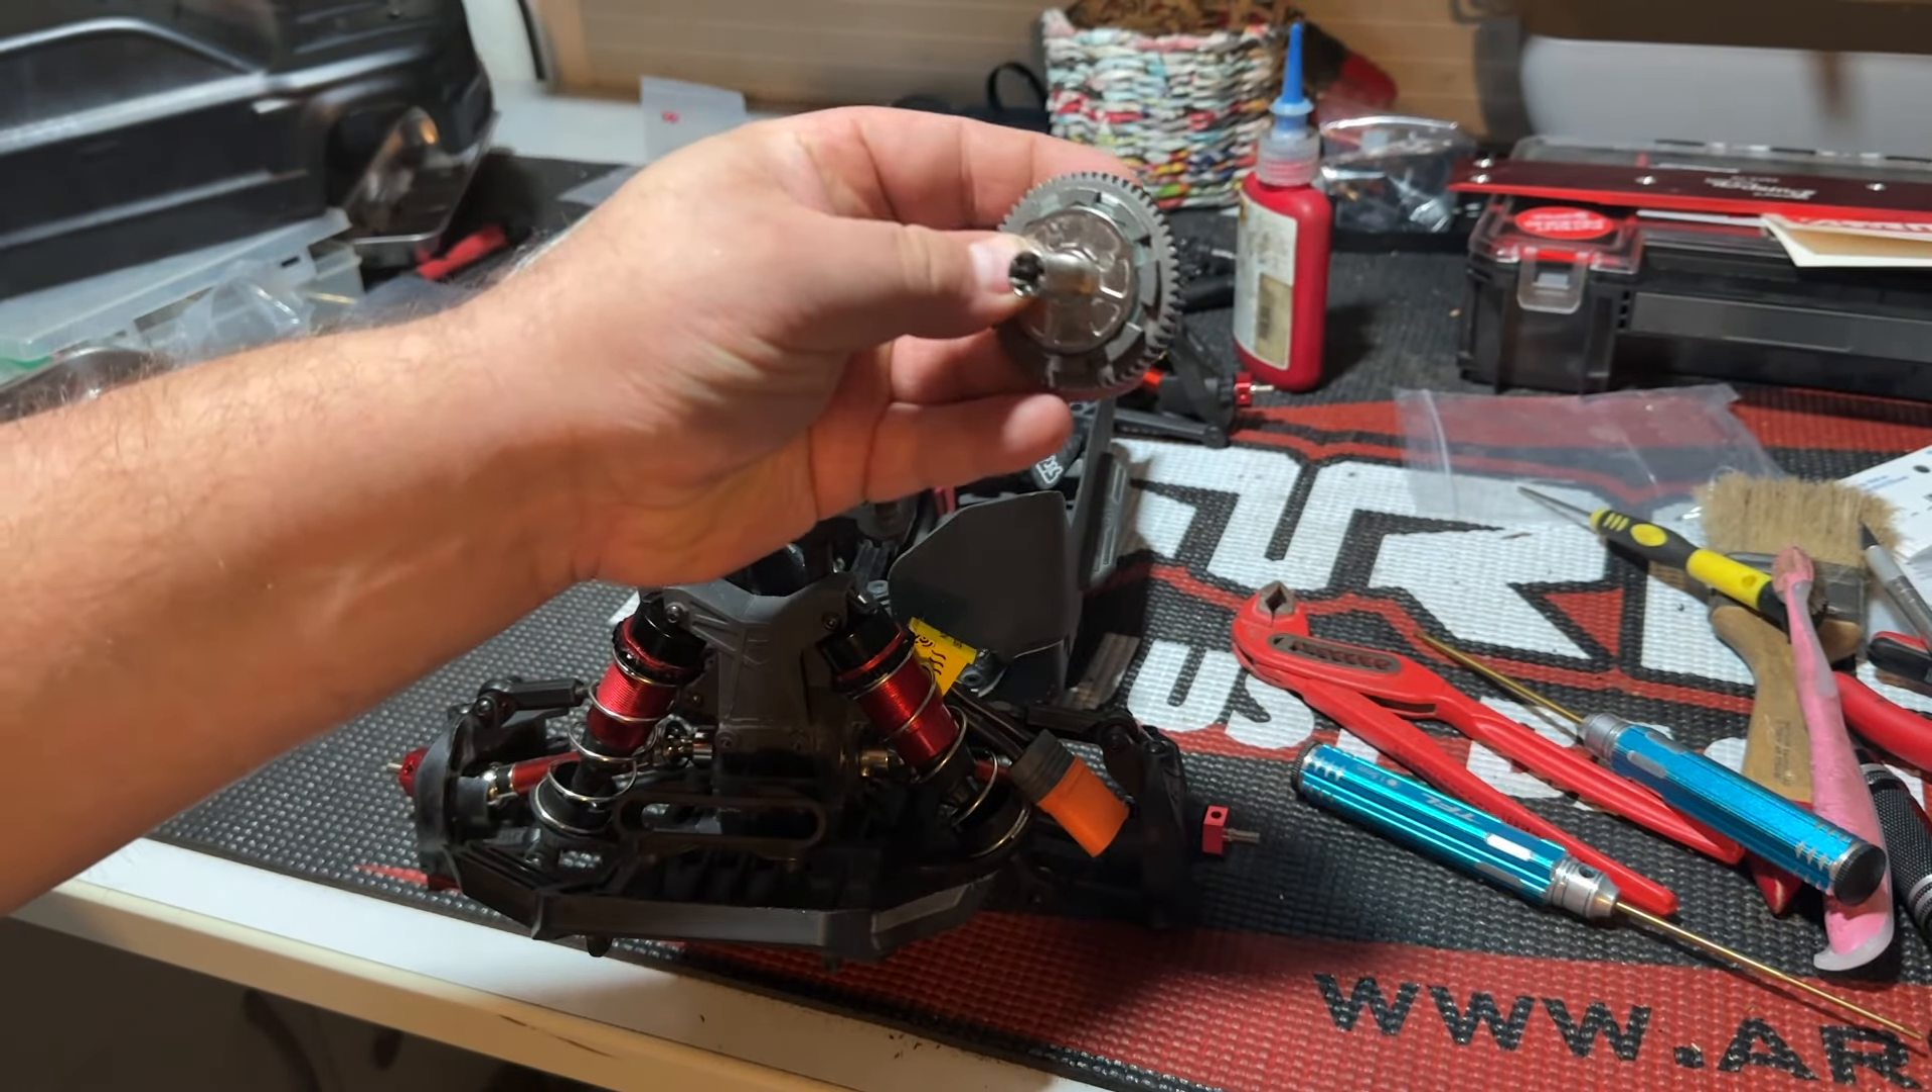Was noch, äh, ja, diese ziemlich schwere Slipperkupplung muss ich noch einbauen.